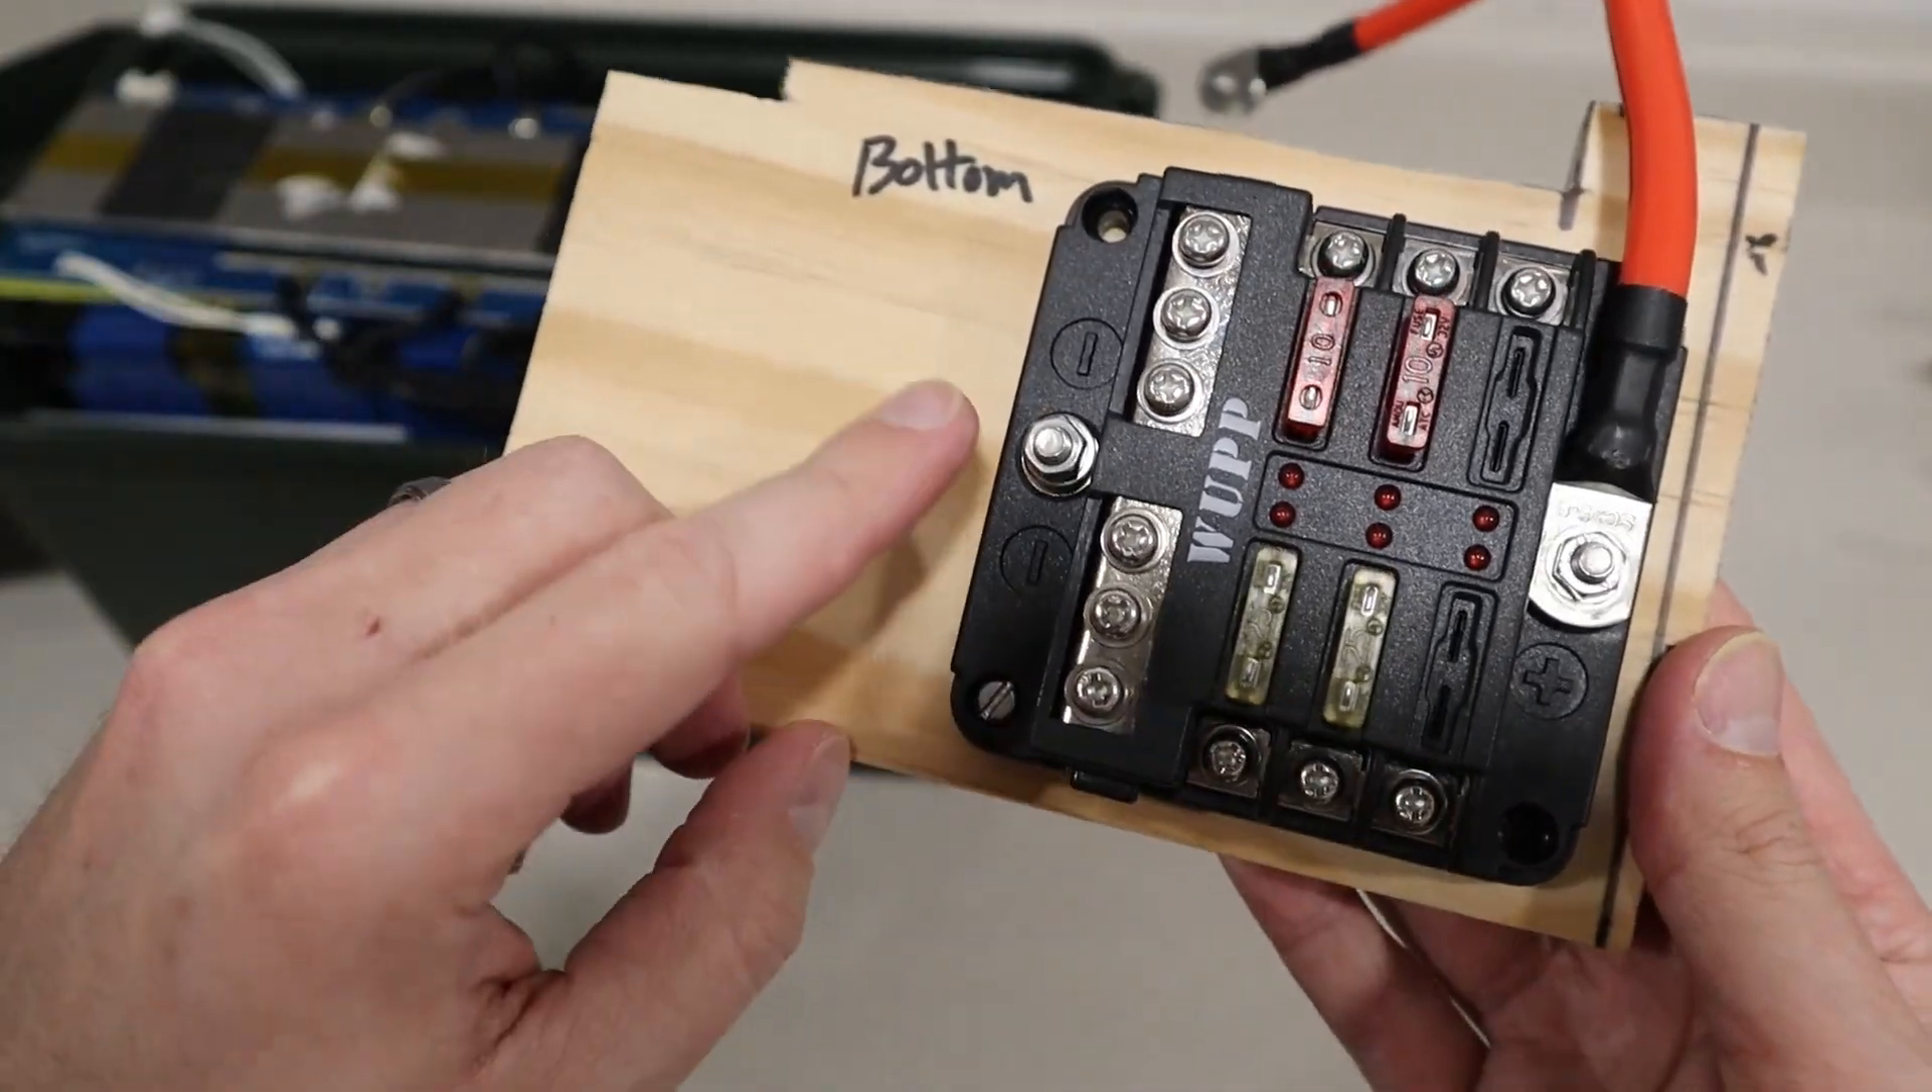I've gone ahead and cut out this piece of board and mounted my fuse block to it.